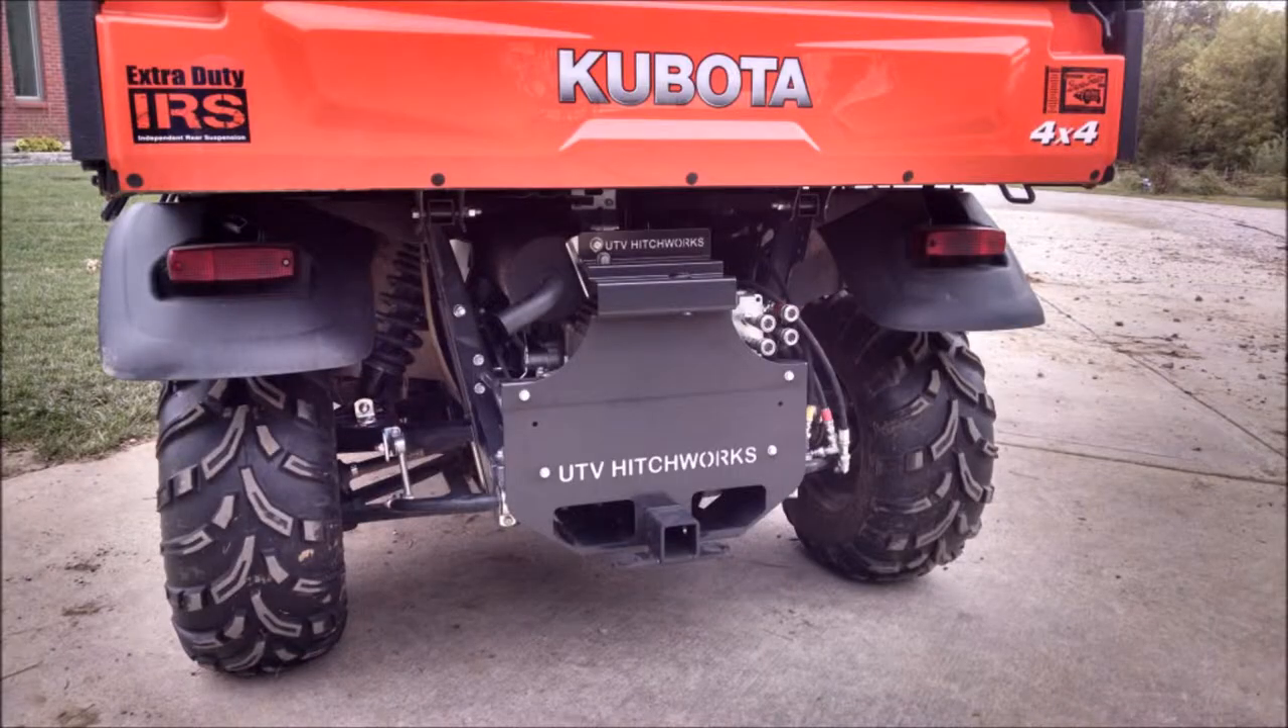Completed installation should look like this with a factory plate.